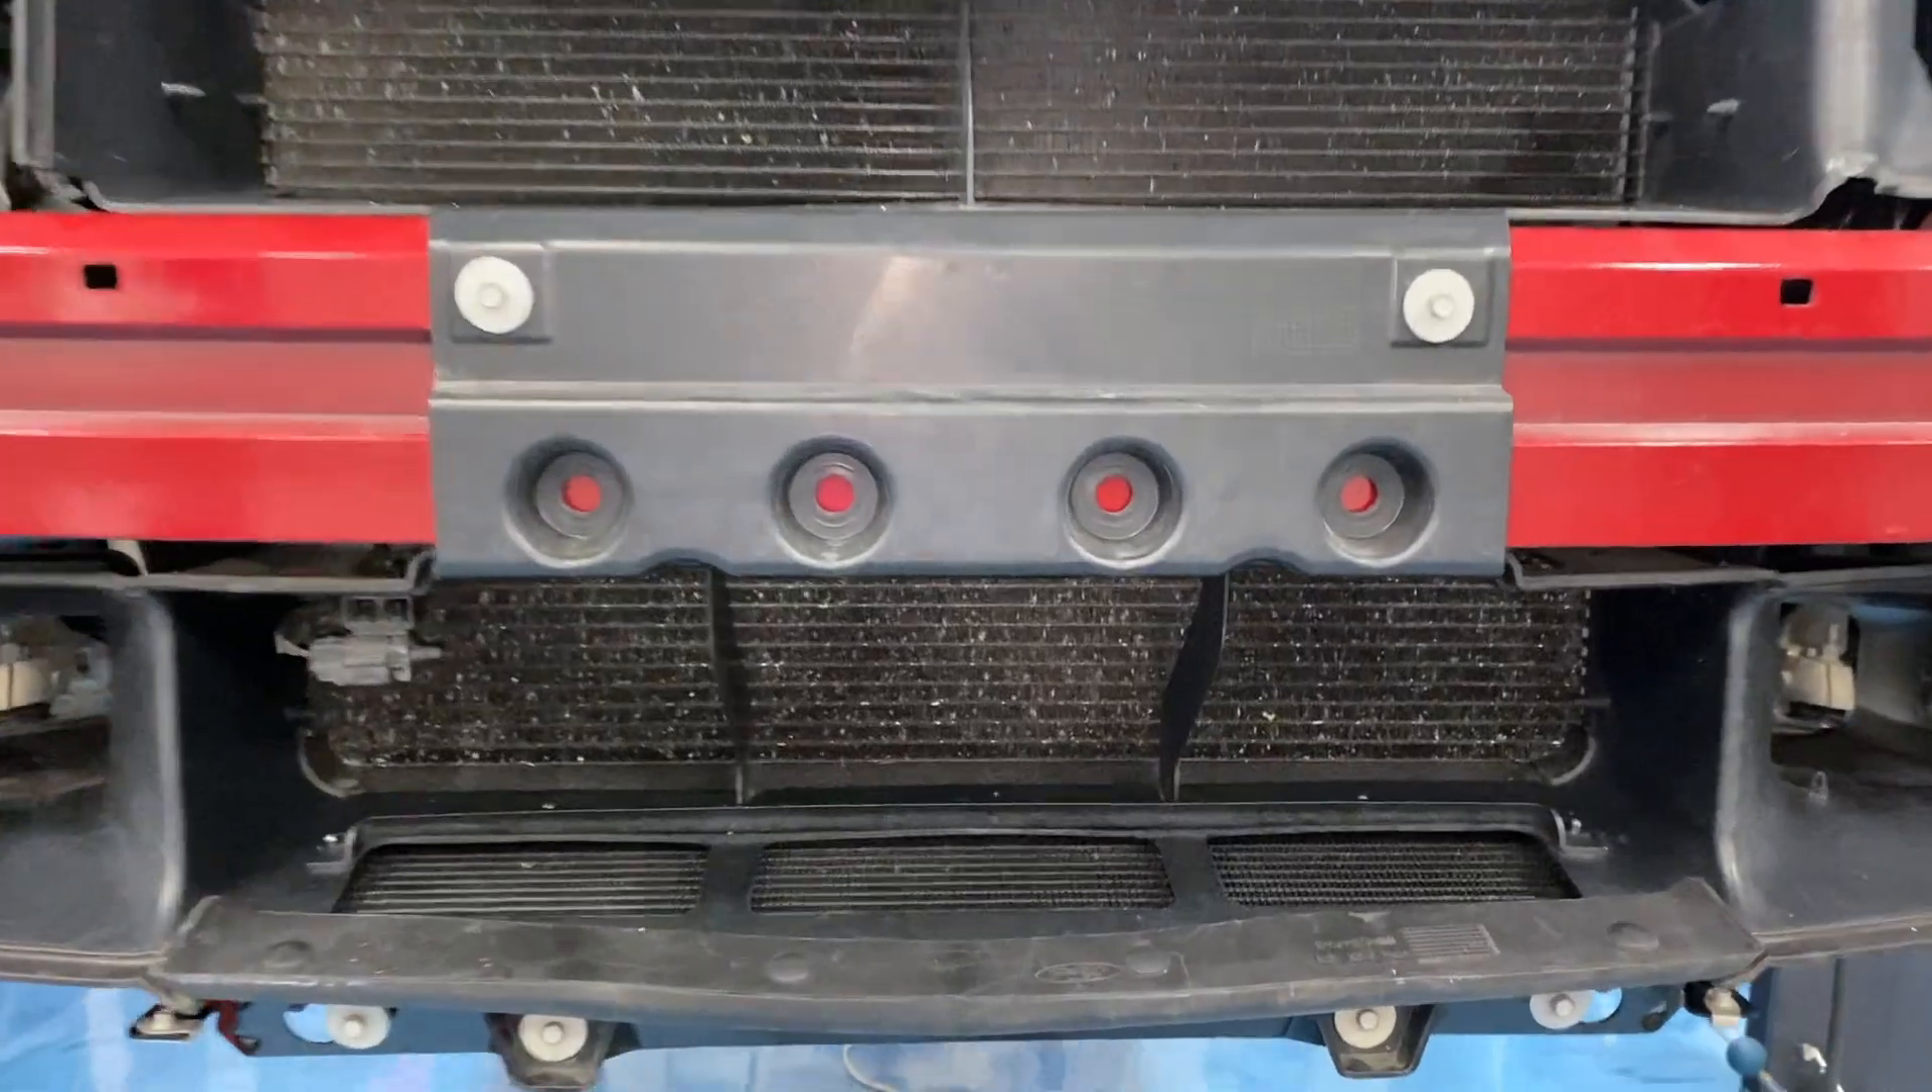I've got my front fascia removed.